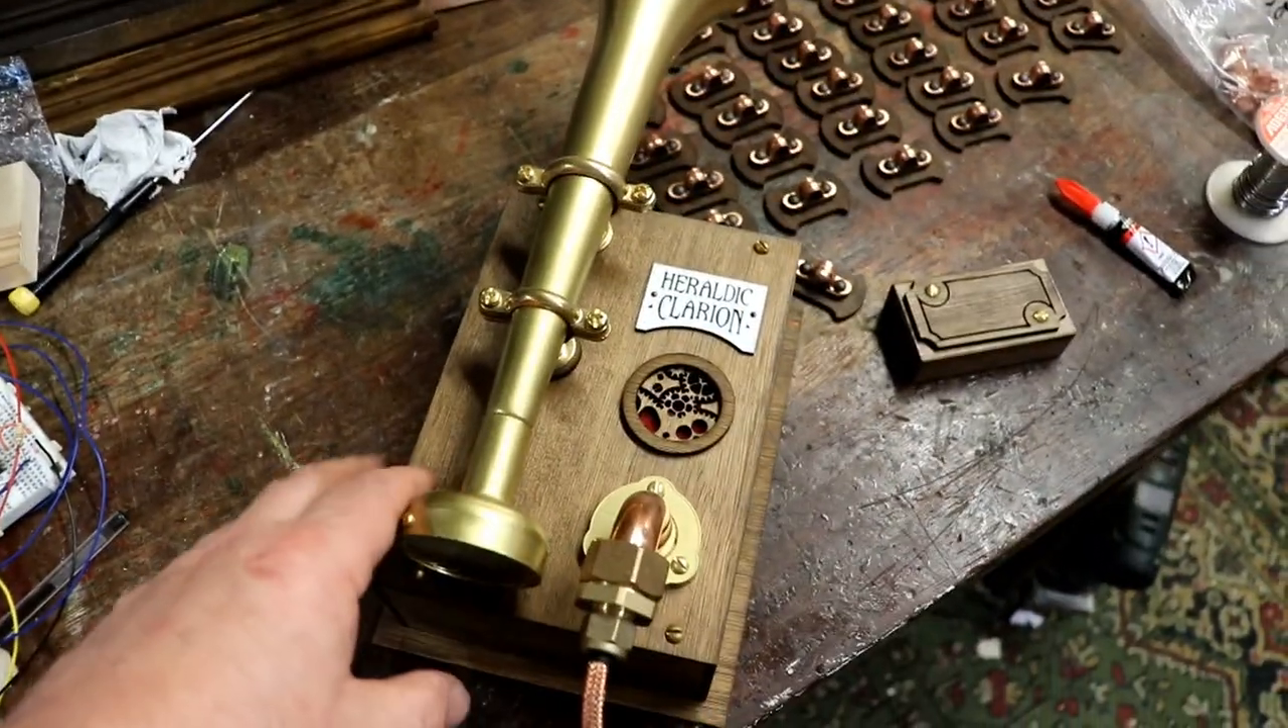I've just finished putting together a load more cable clips for the Heraldic Clarion door horn.